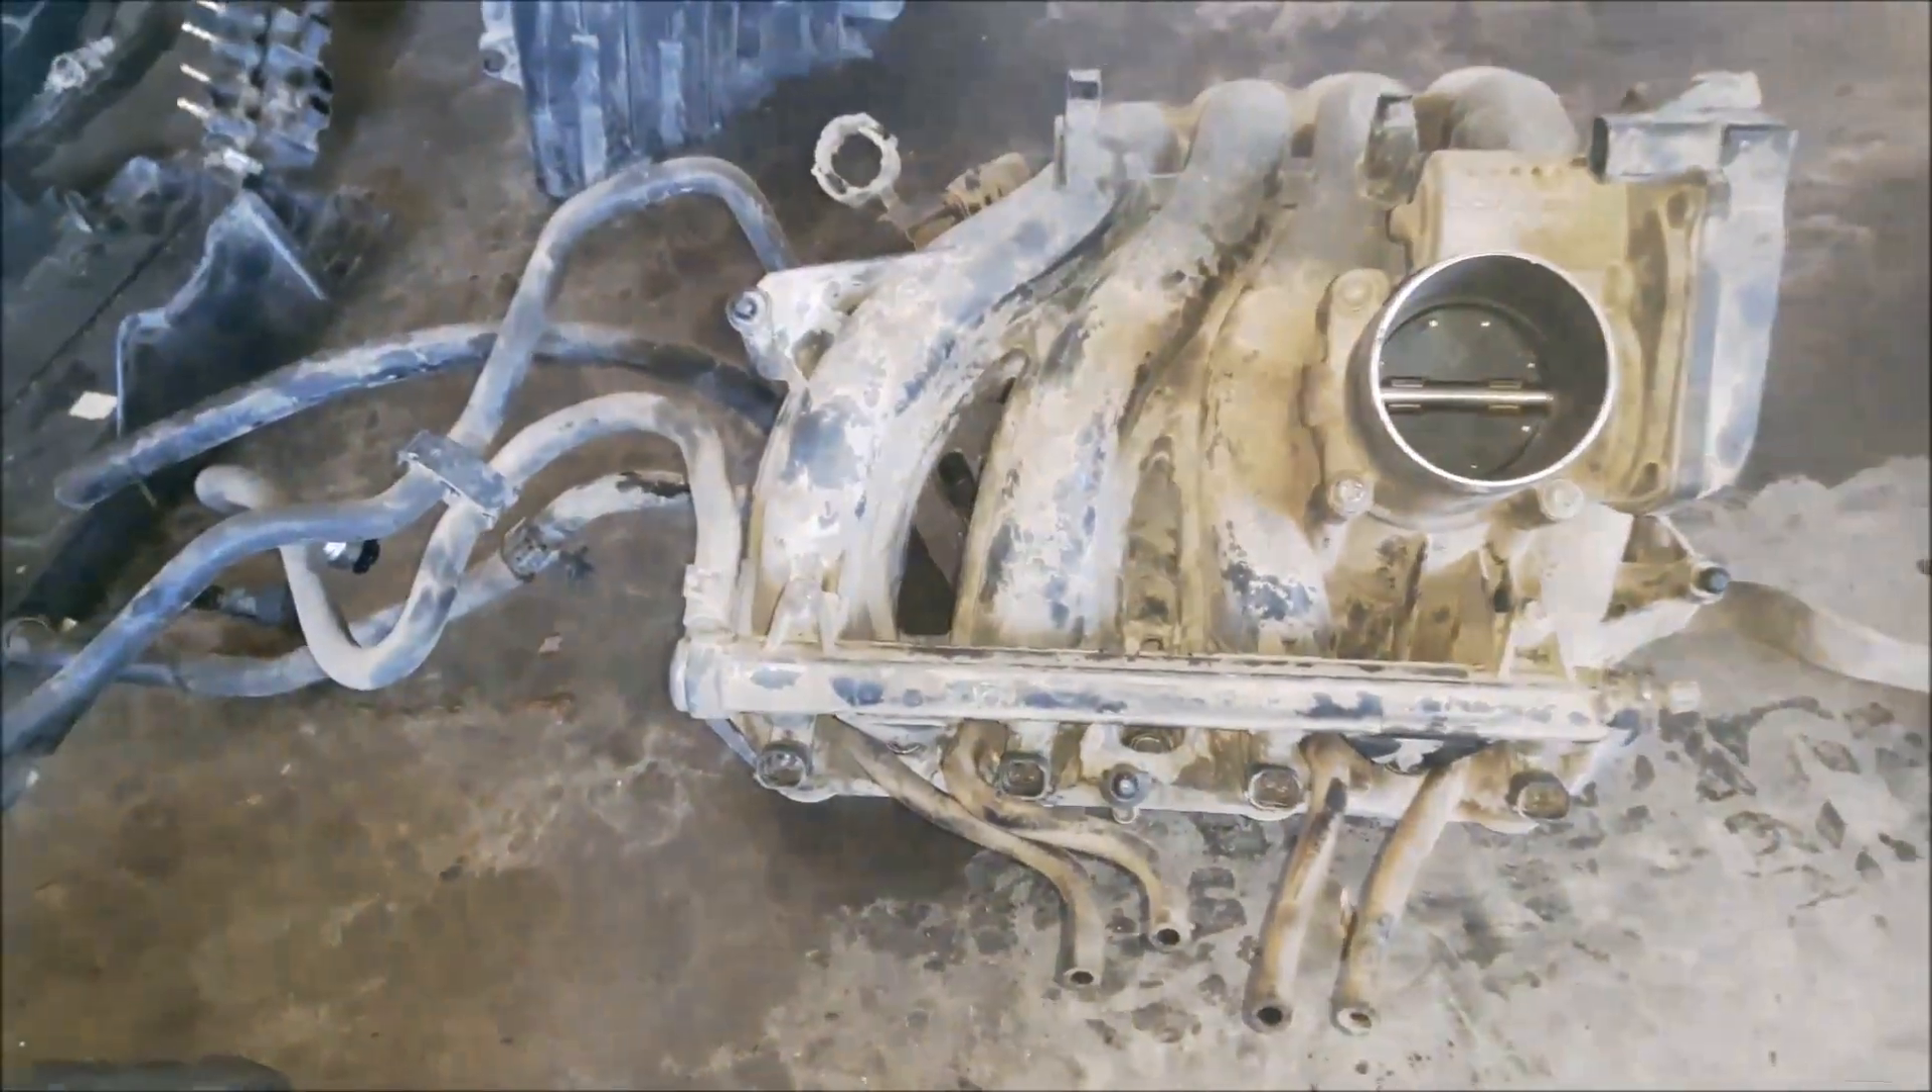I have removed the inlet manifold, now we can see much more easier.